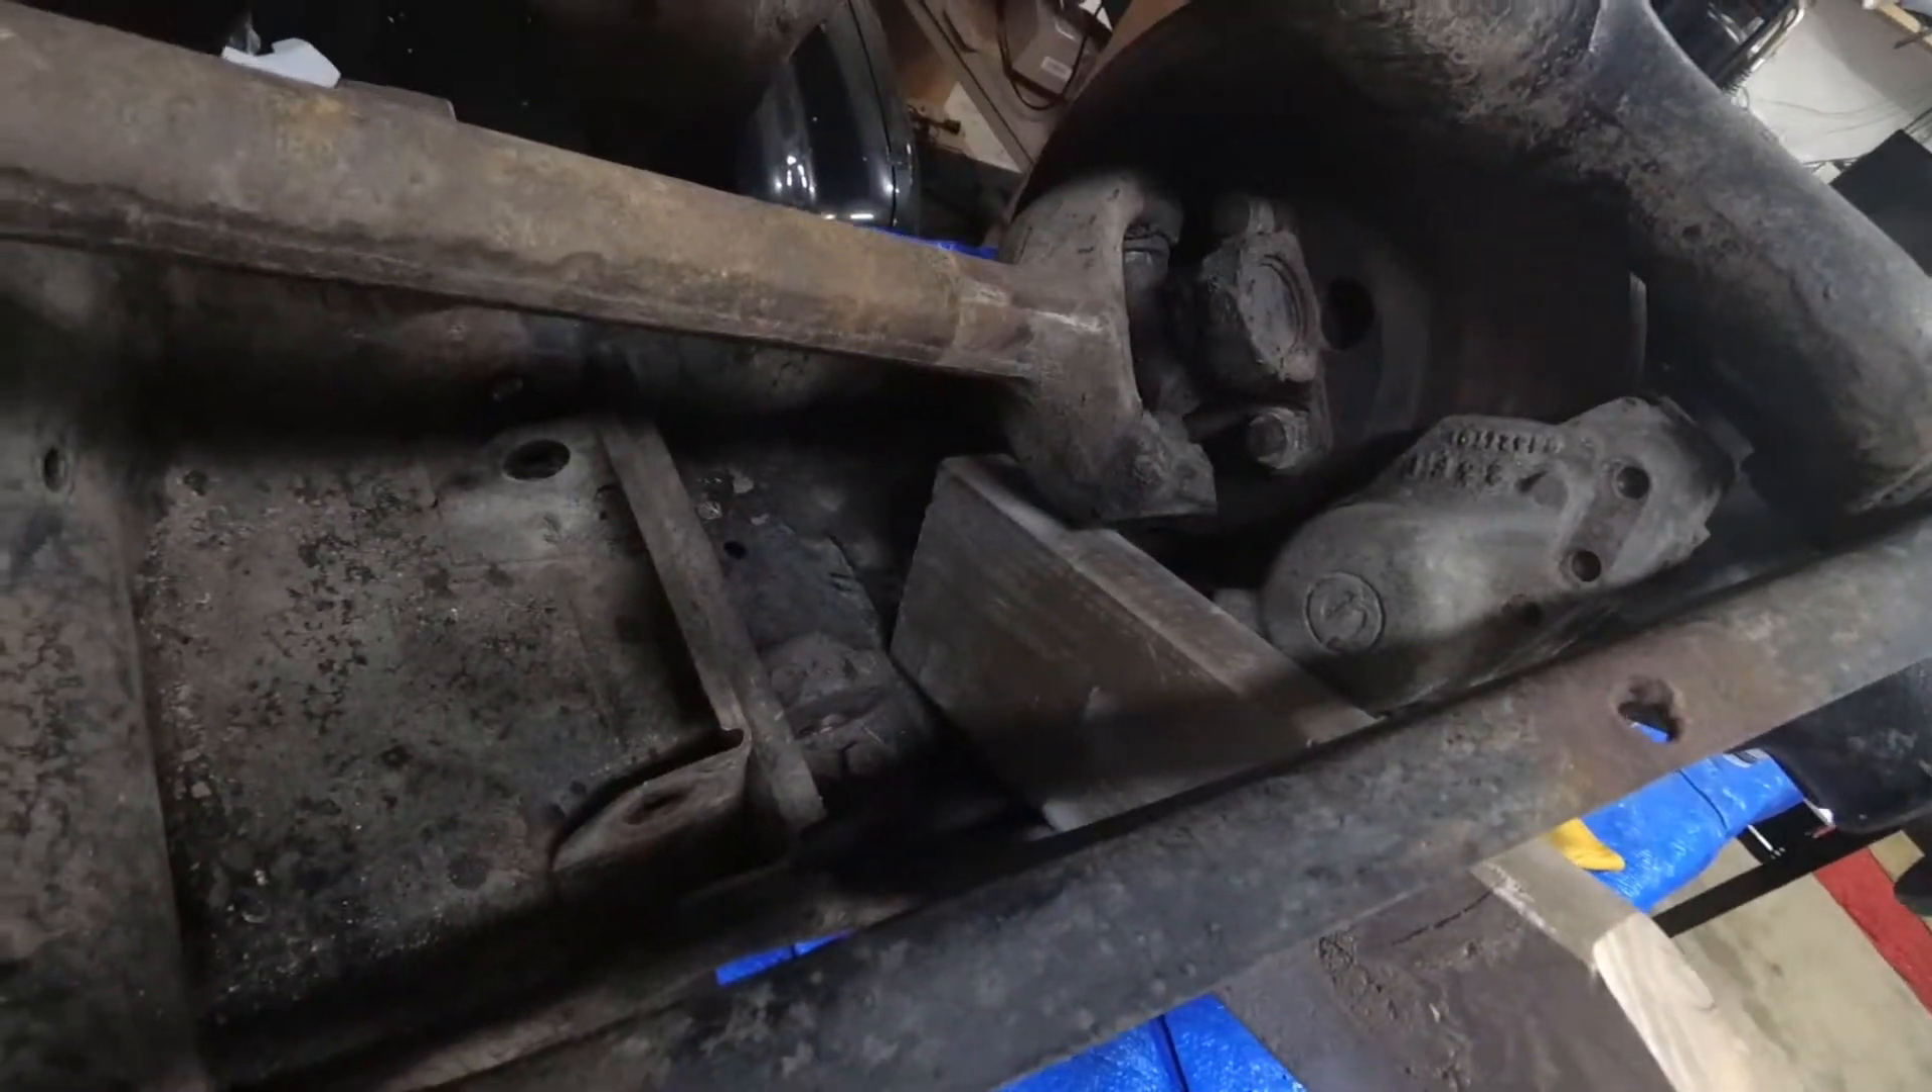We've got our piece of wood in place that will hold the half shaft from spinning.